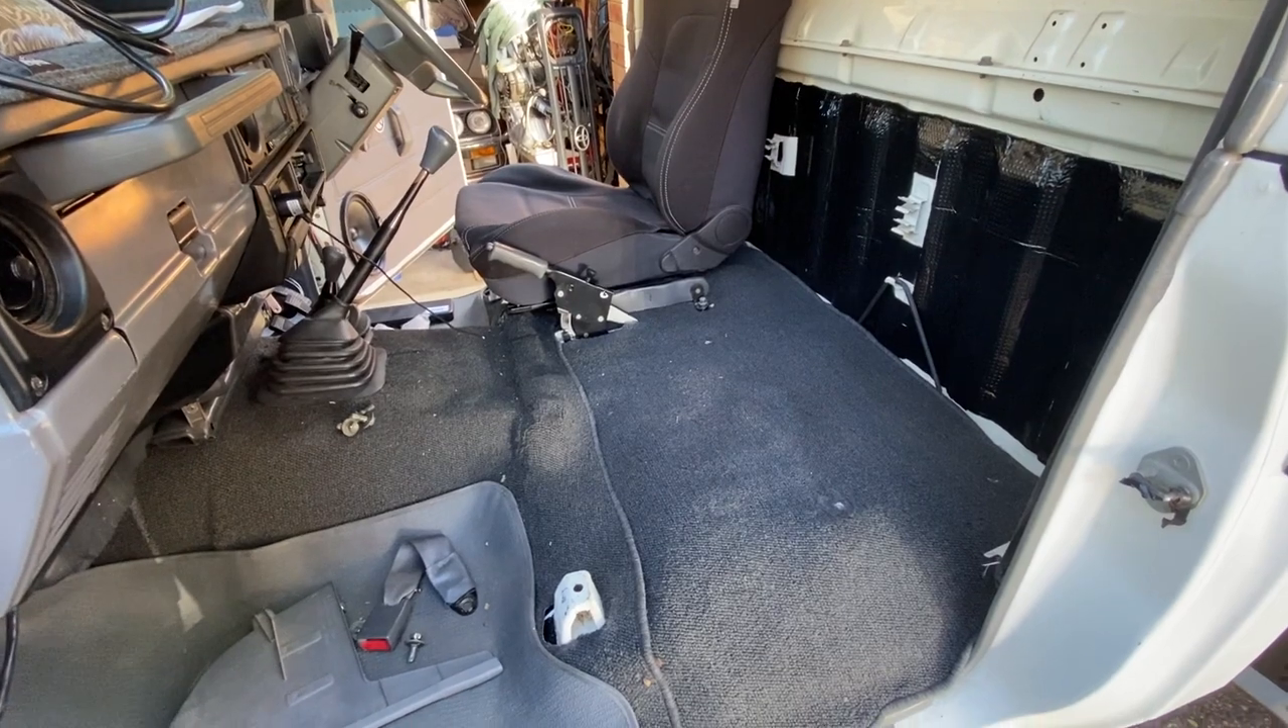So I've gone ahead and removed the passenger seat from the 75. You can see the holes for the seat rails.